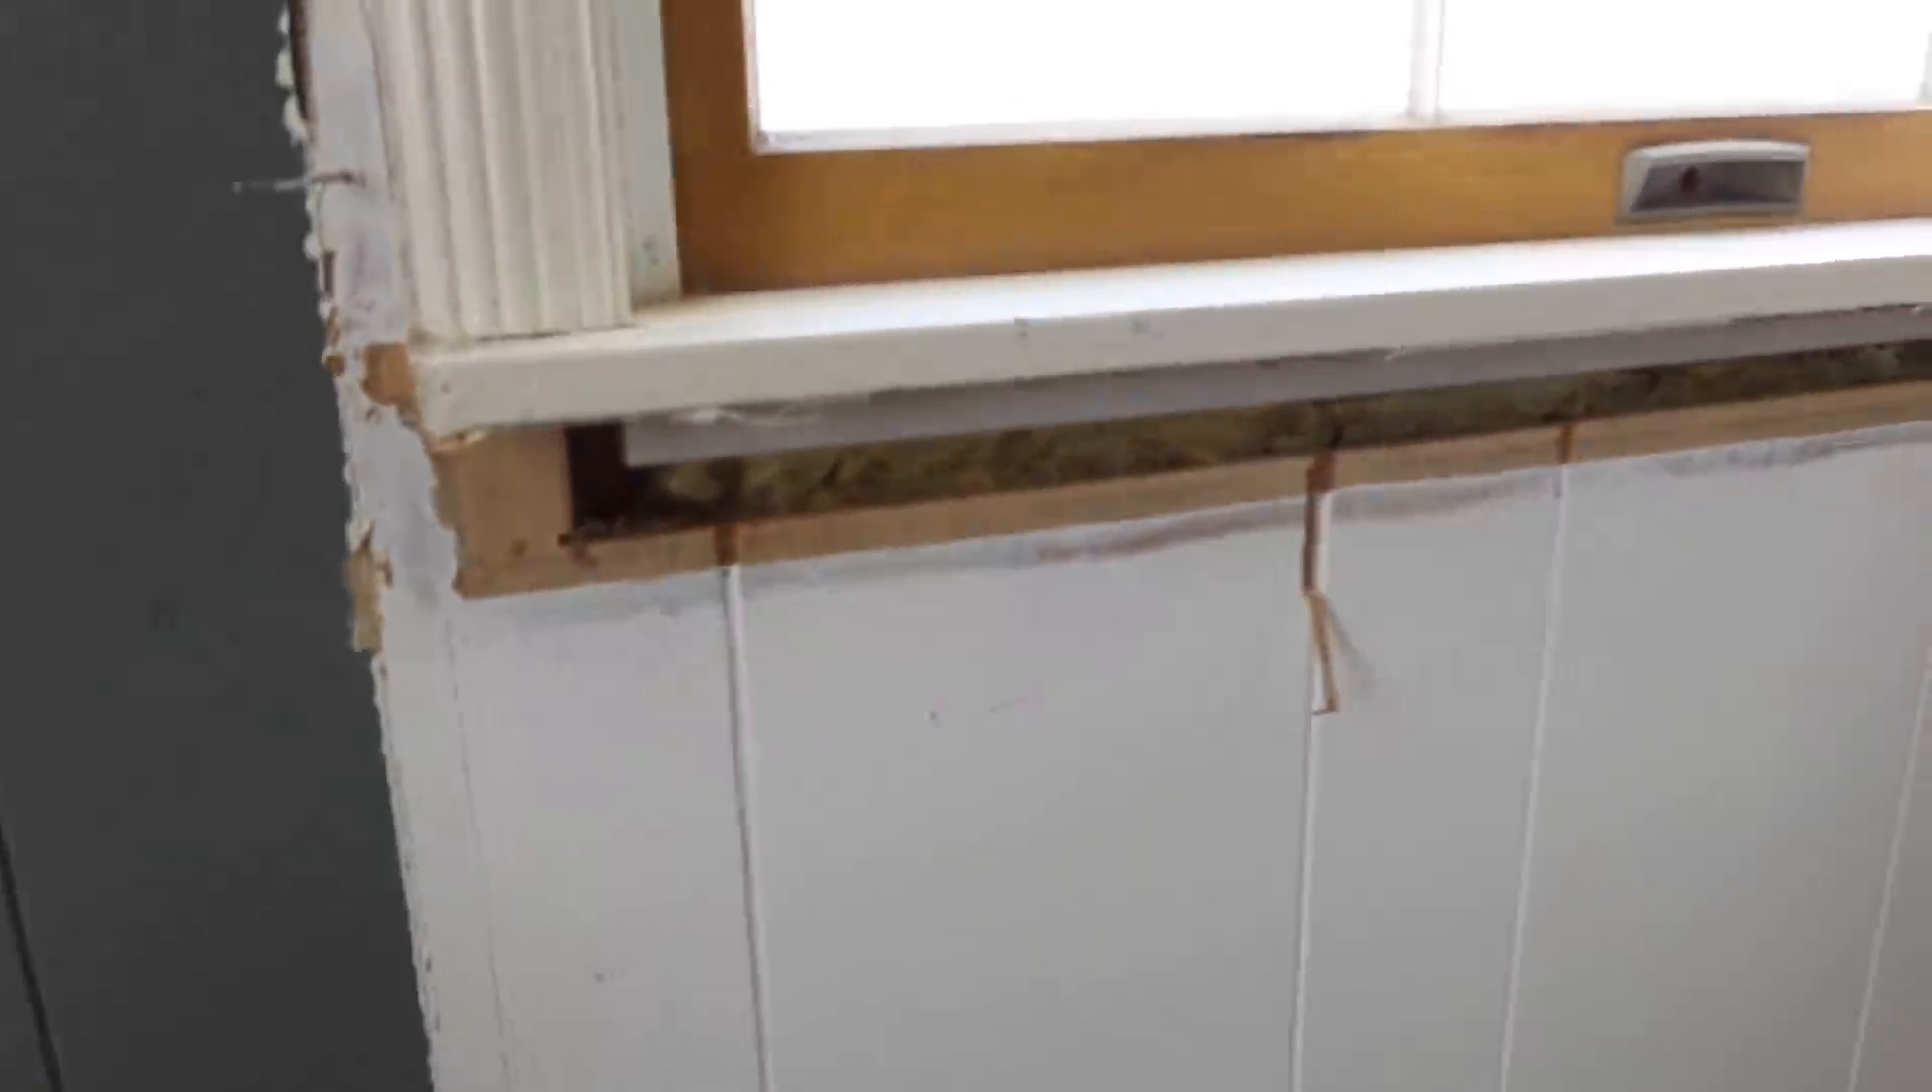You can see there's a gap here but there's actually supposed to be a trim board there.